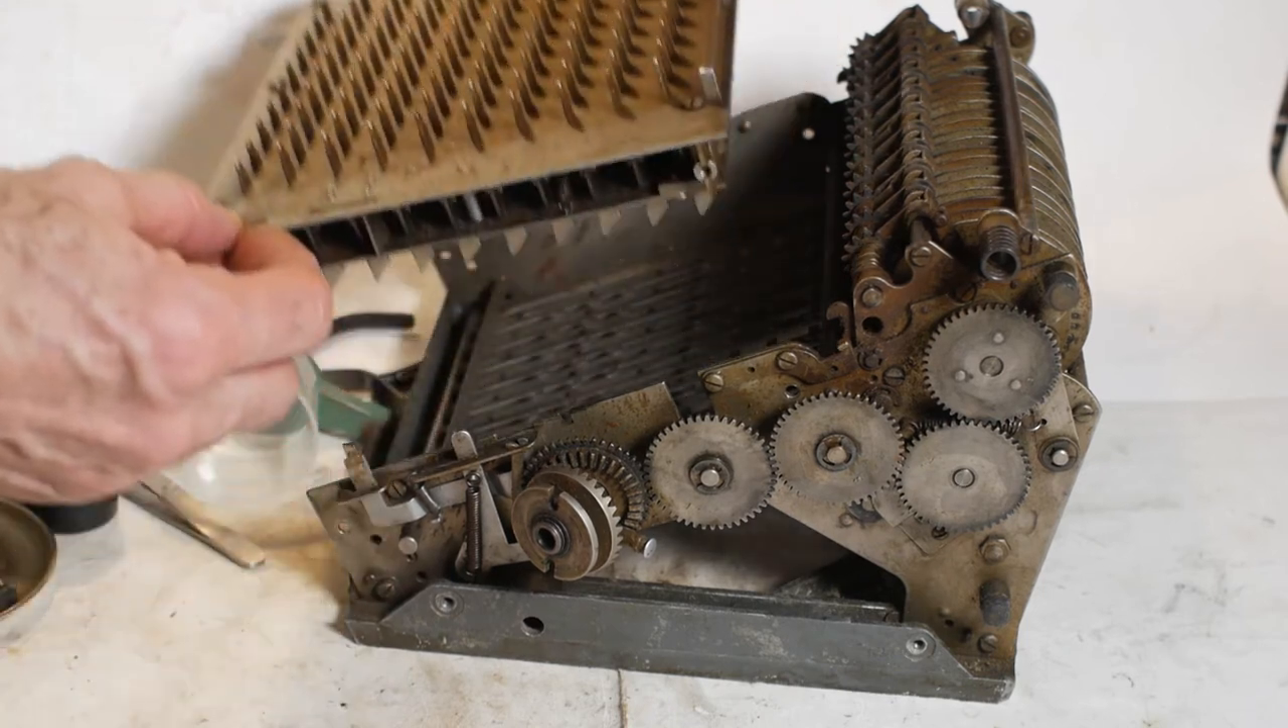And now with the four screws removed the keyboard section simply lifts off like that.